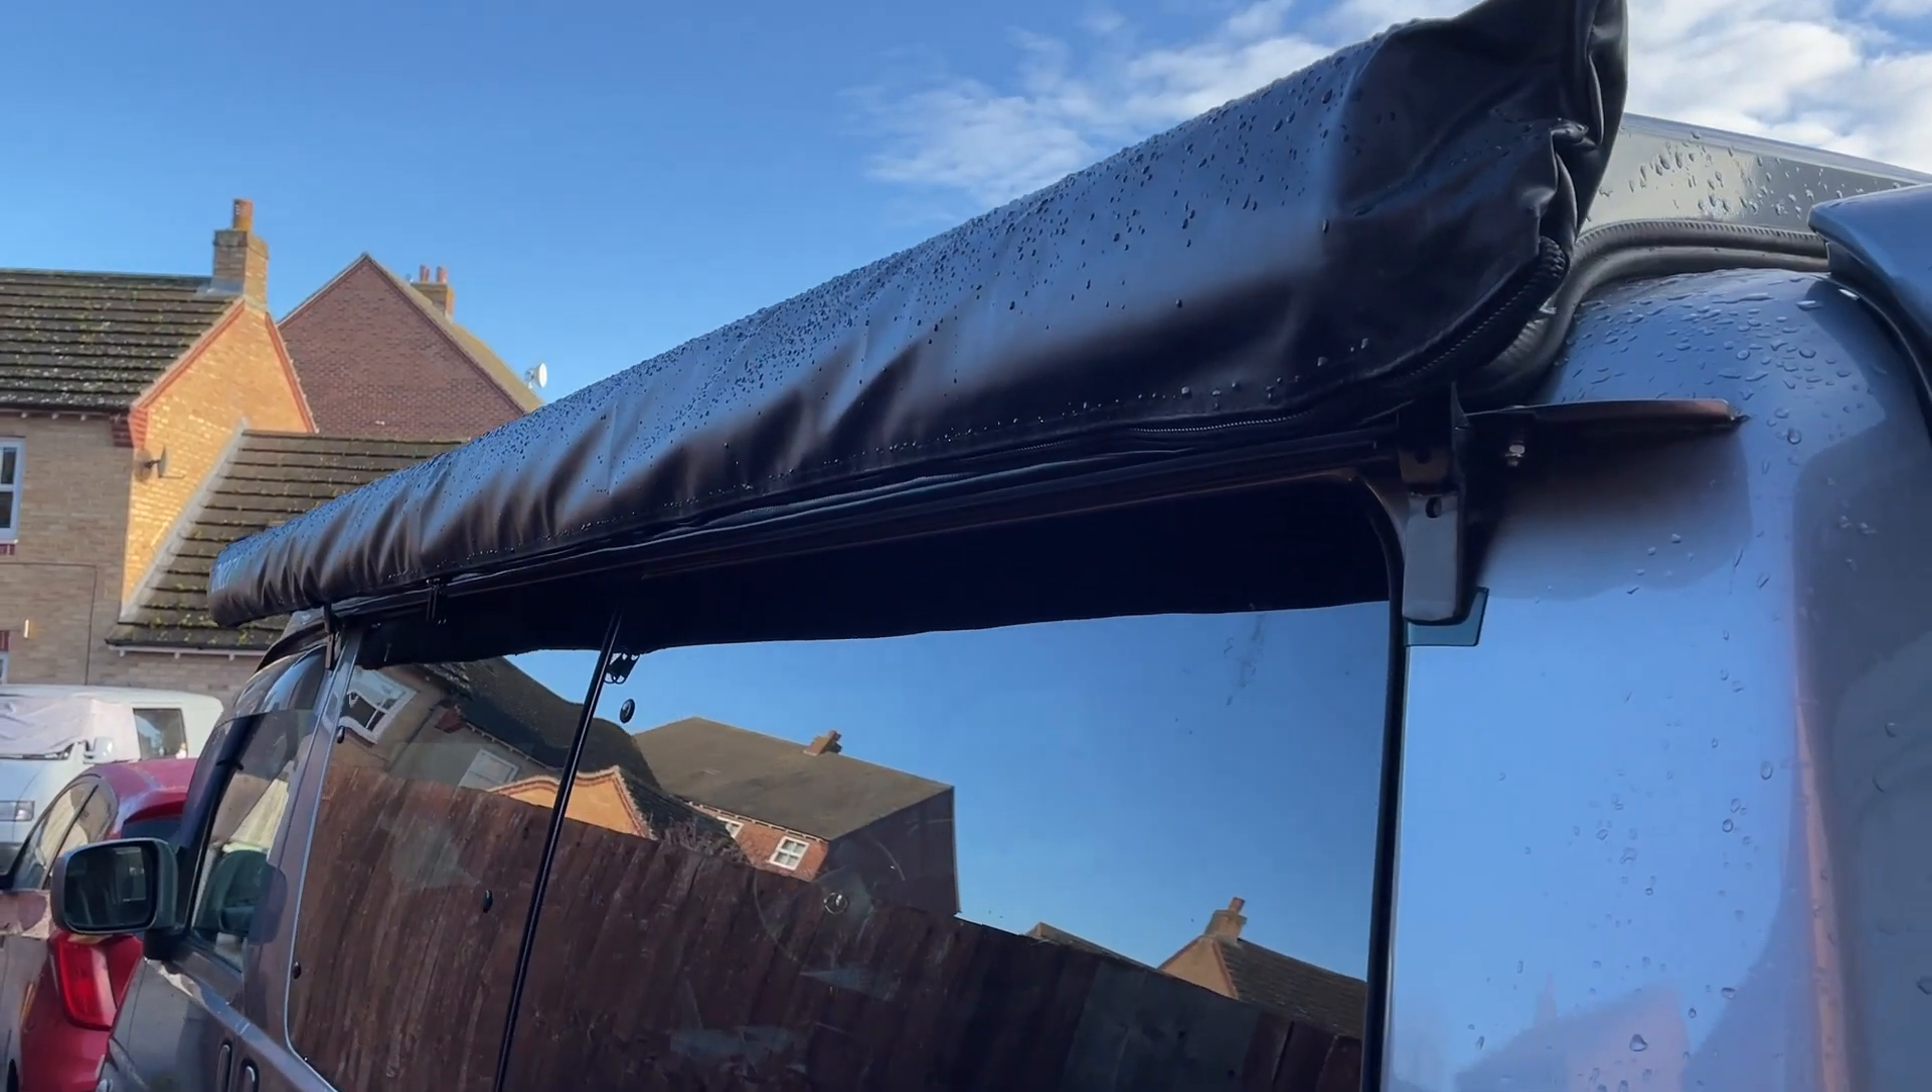I've got the canopy on the side of the van.